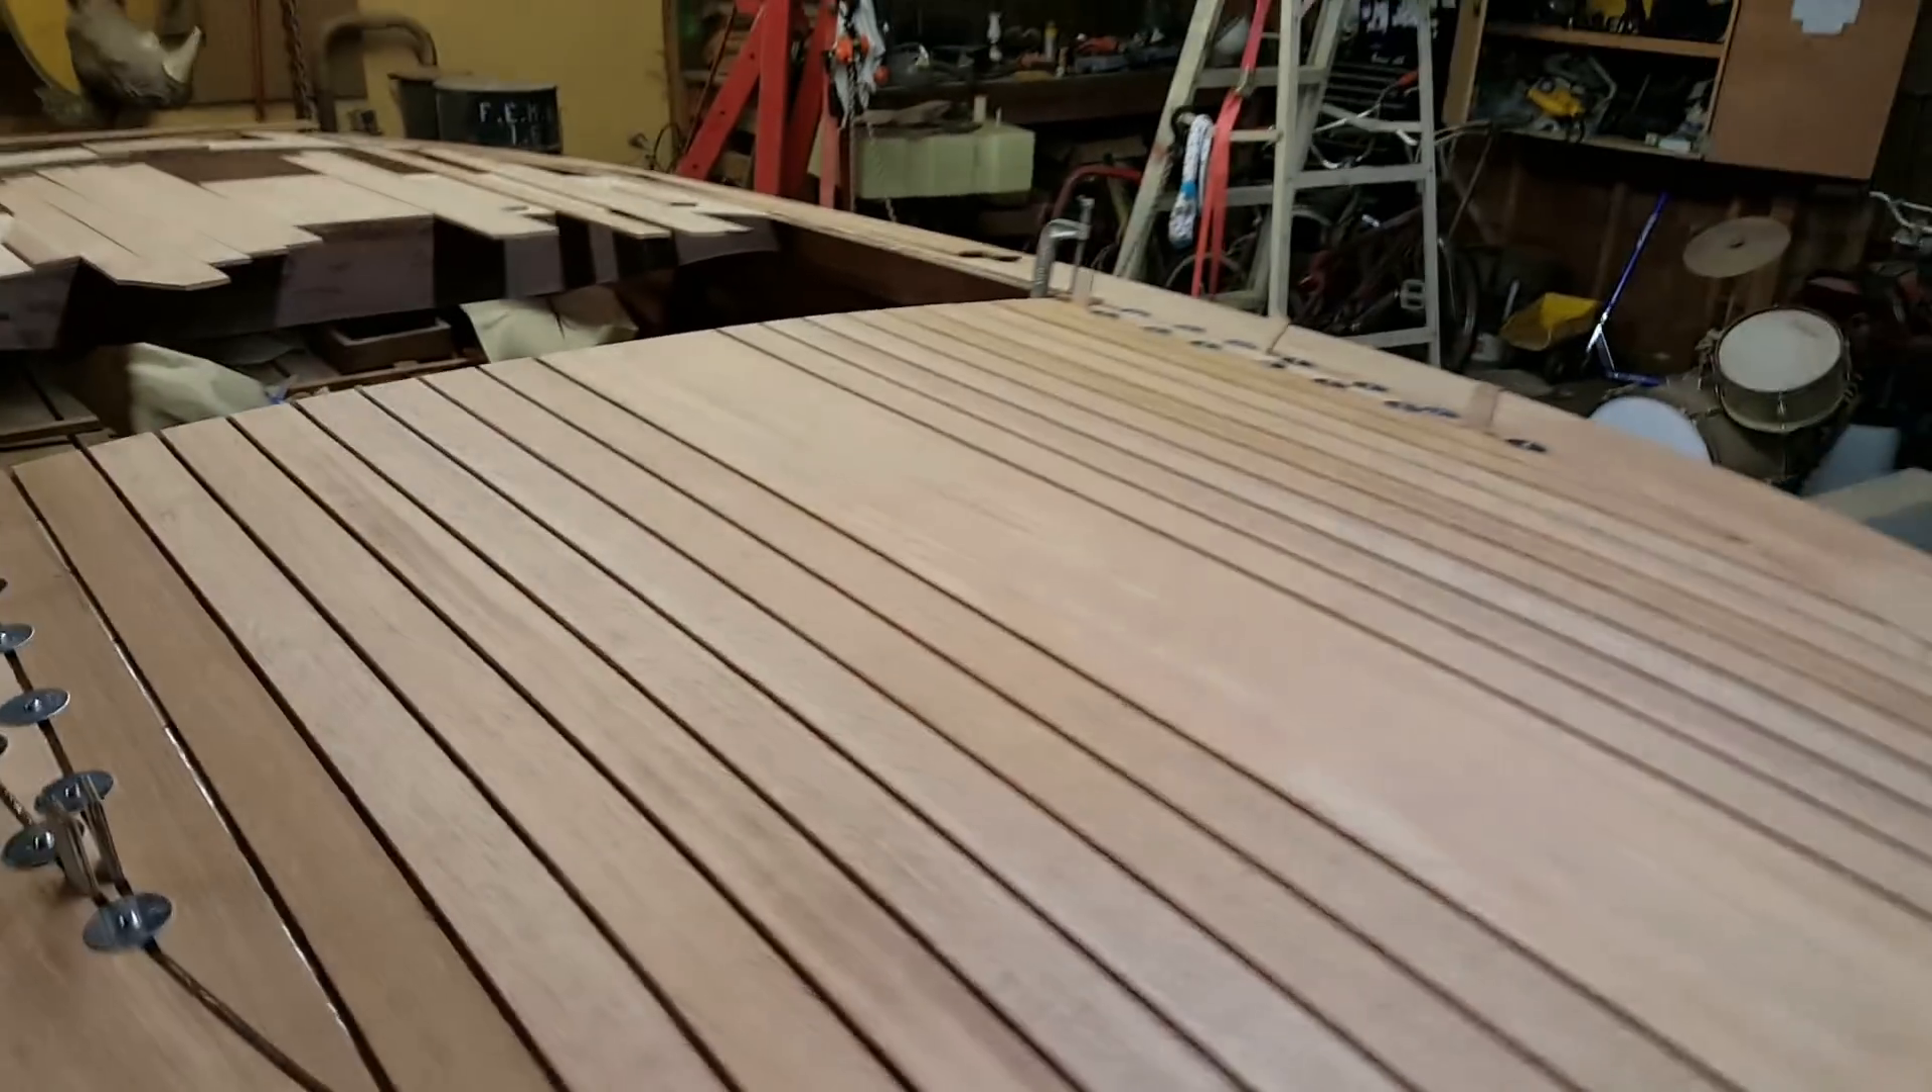So the bow is officially done as far as planking glued down.